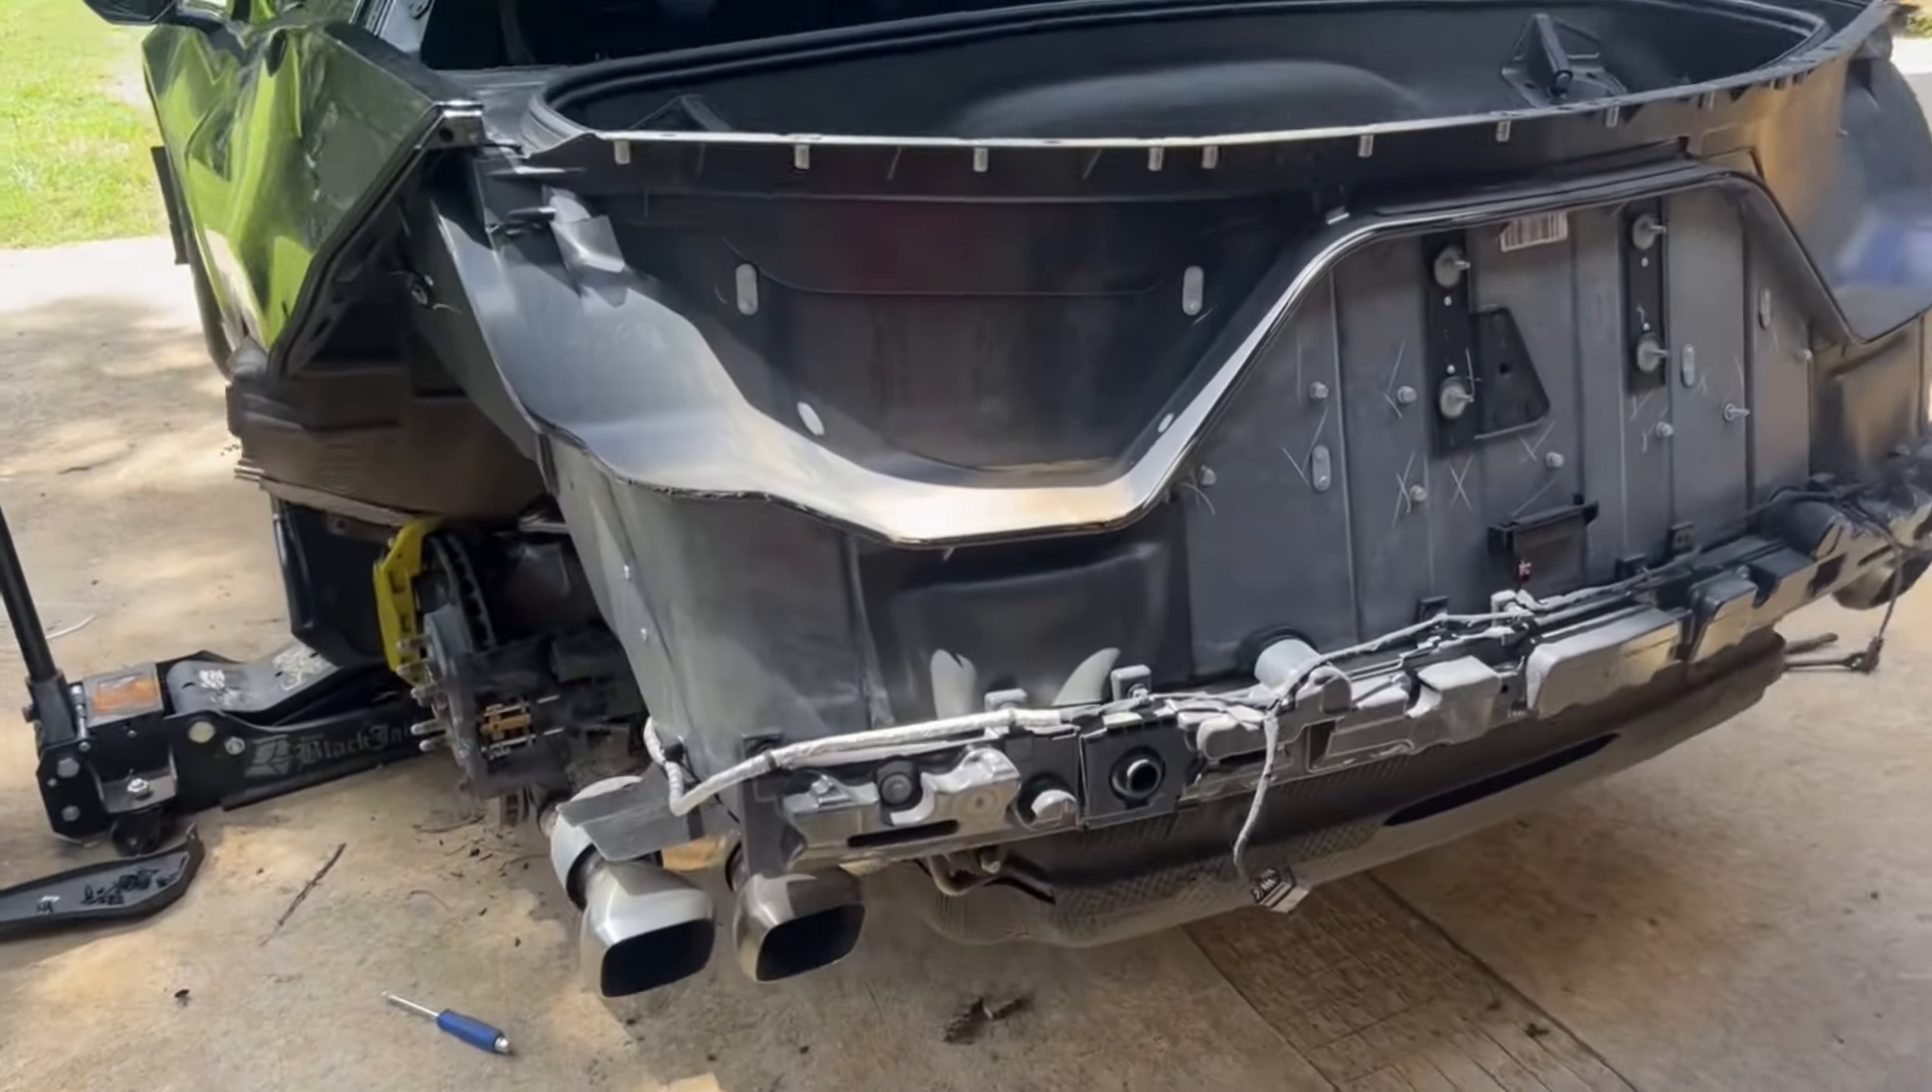Okay so the rear bumper's off now we have full access to the exhaust under here.